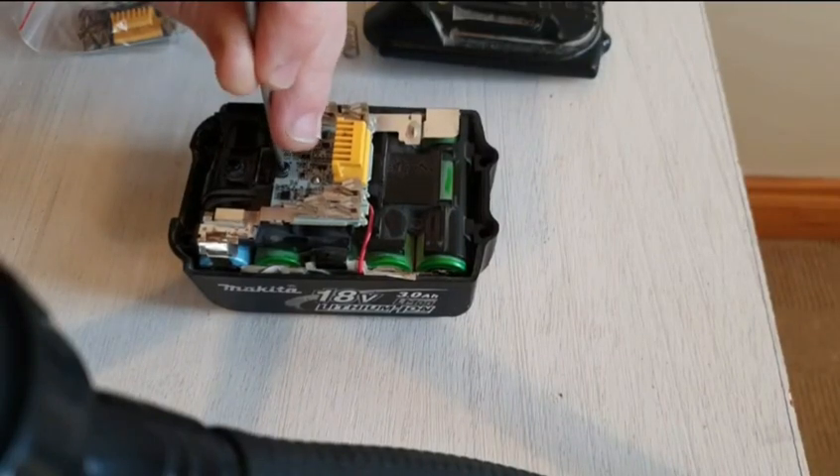Right, that's the battery back in the casing now.